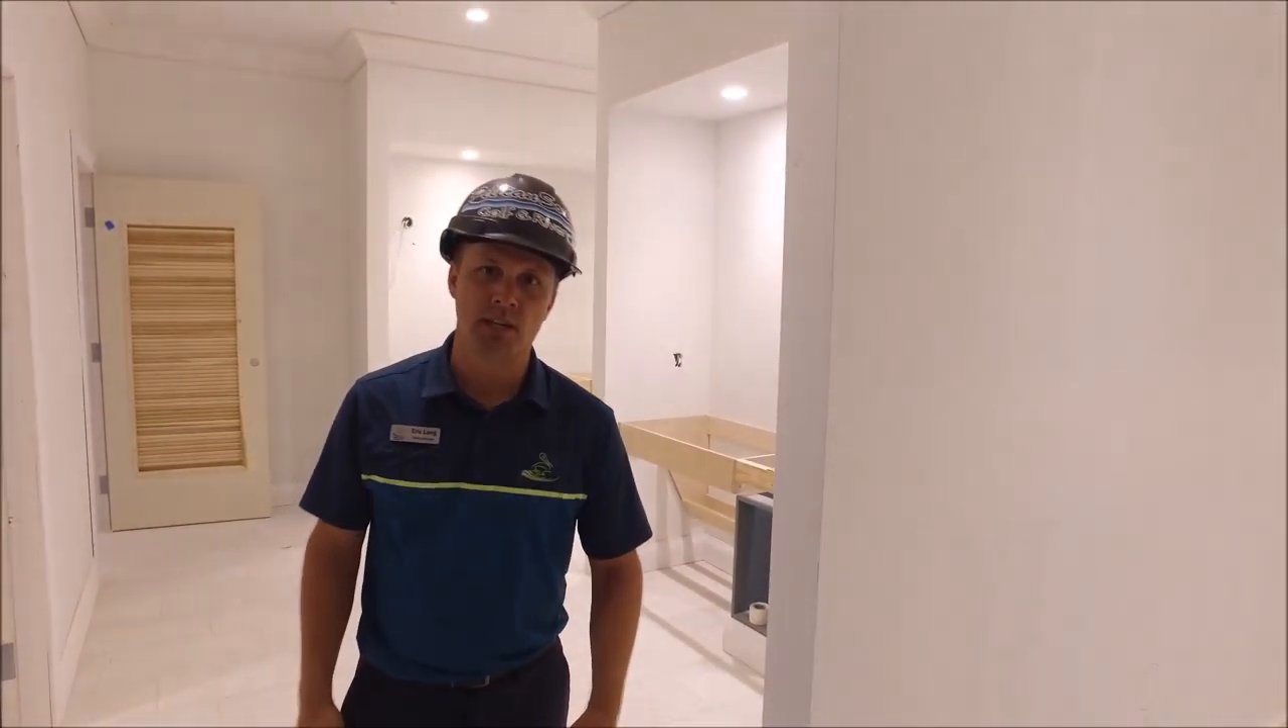You can see that they started putting in the baseboards, the crown molding and some more of the cabinetry work.